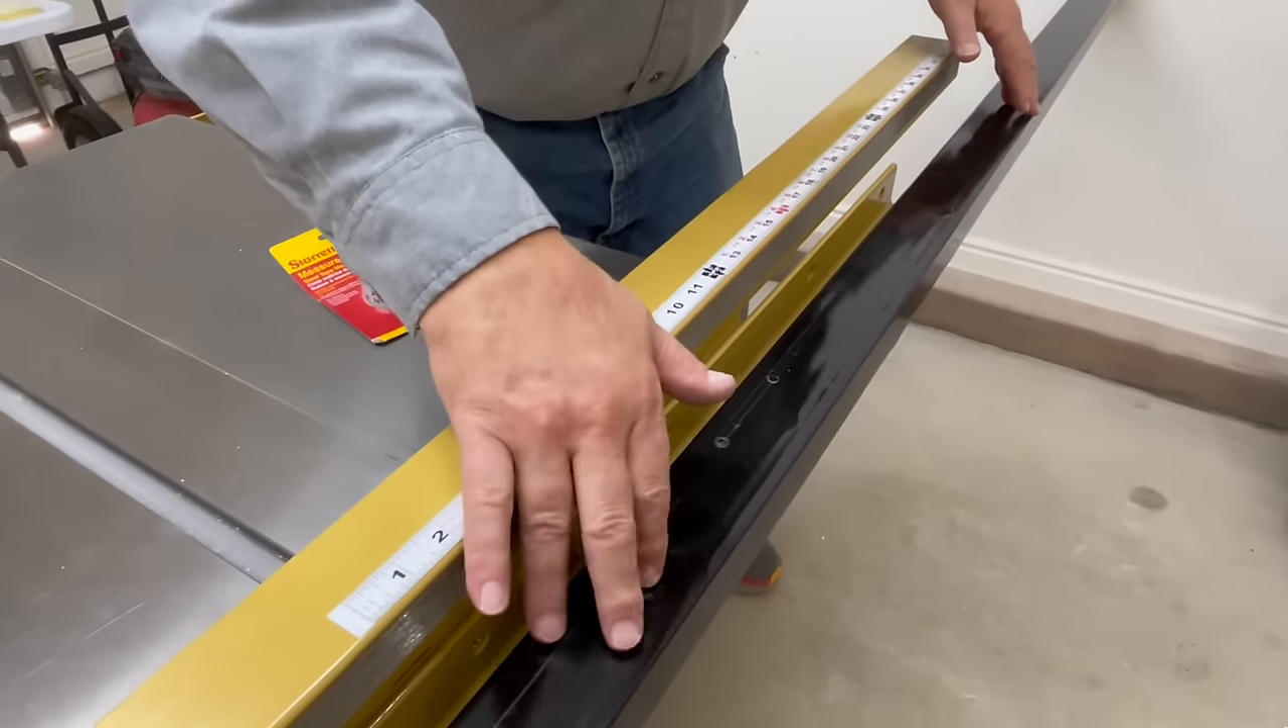I now have our new bar installed and I put the old one next to it so you can see how much additional cutting capacity we have.